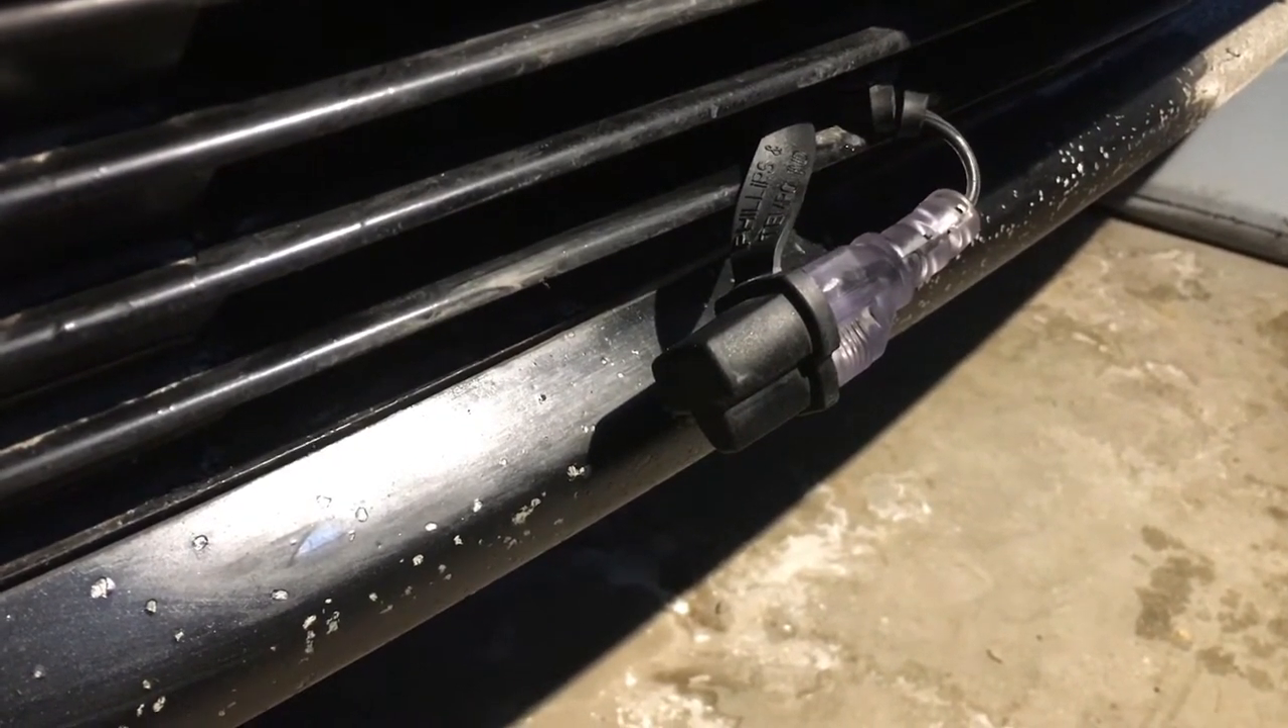Now you can see I've got the wire installed, run to the front of the car and there's a cable tie attaching it to that point right there.